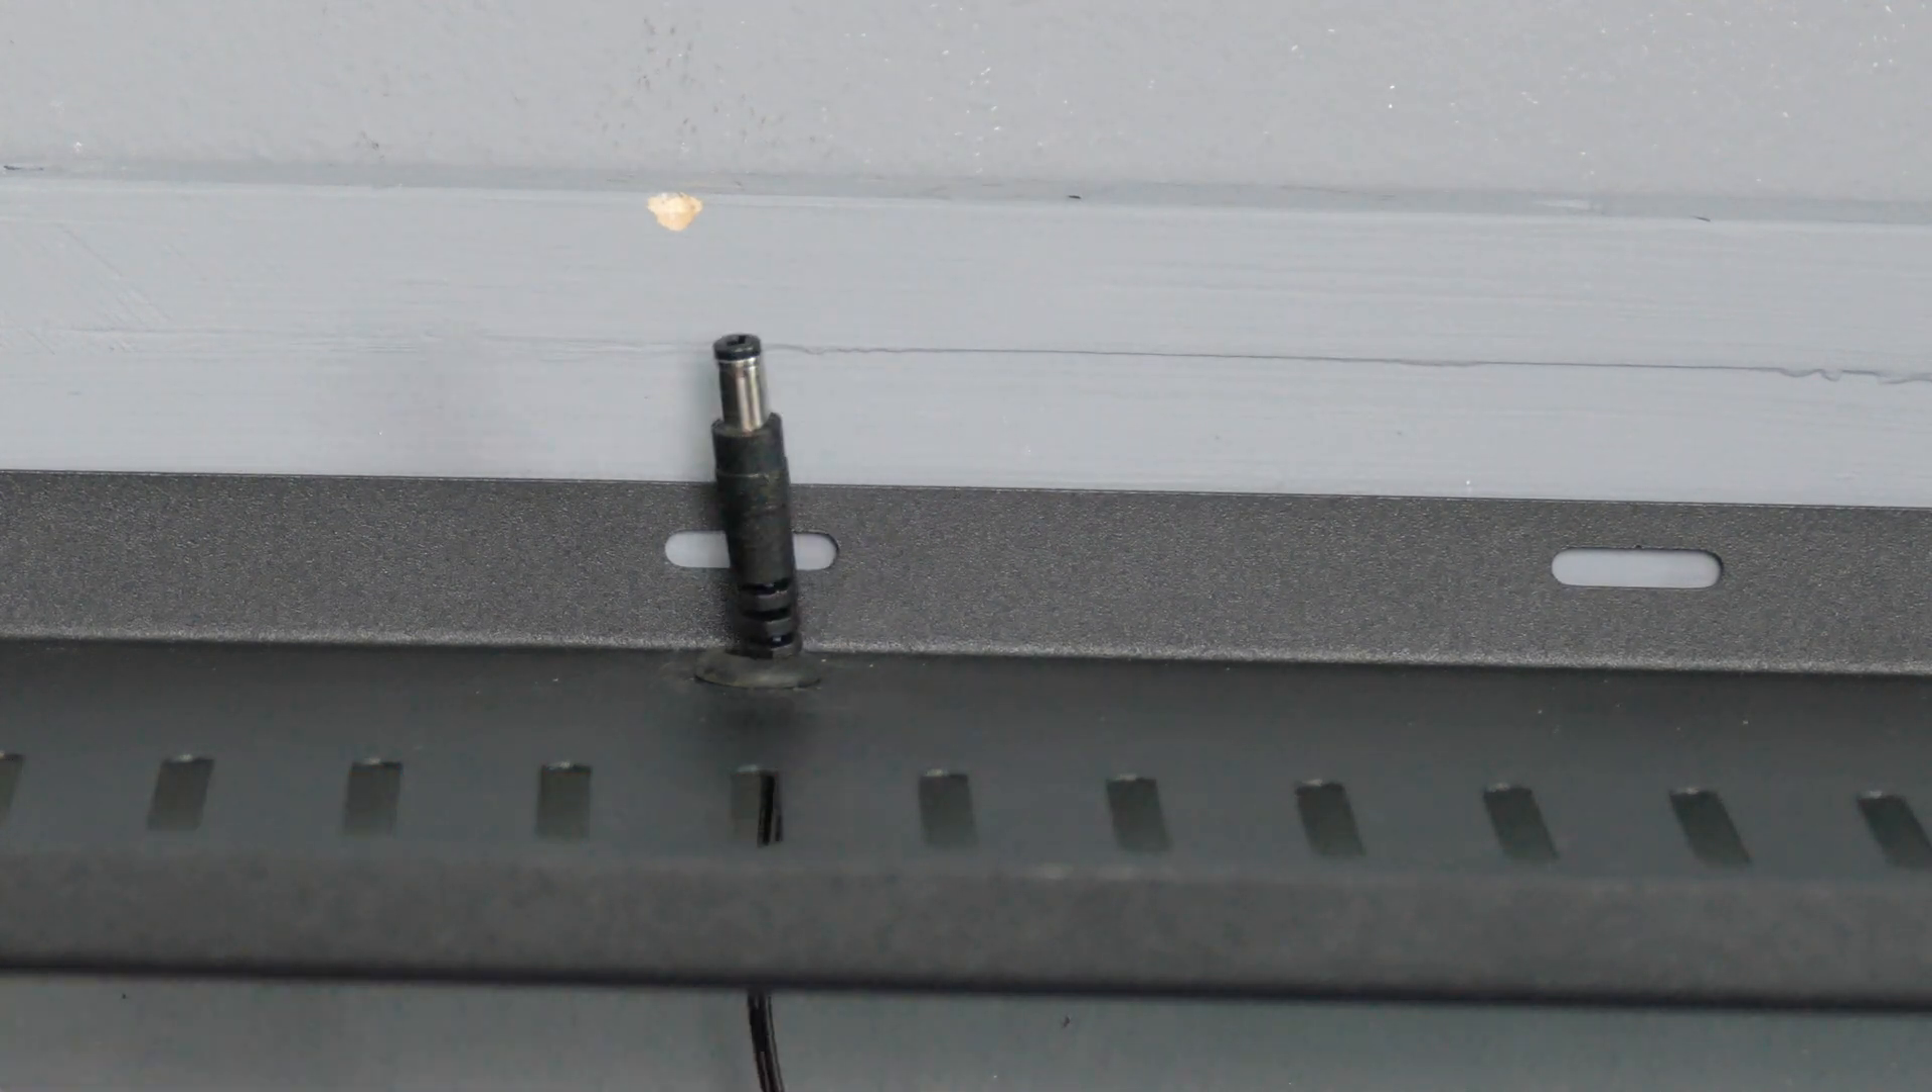And now you can see in this close-up that I have a nice hole with a grommet protecting the wire and I insert the power through it.